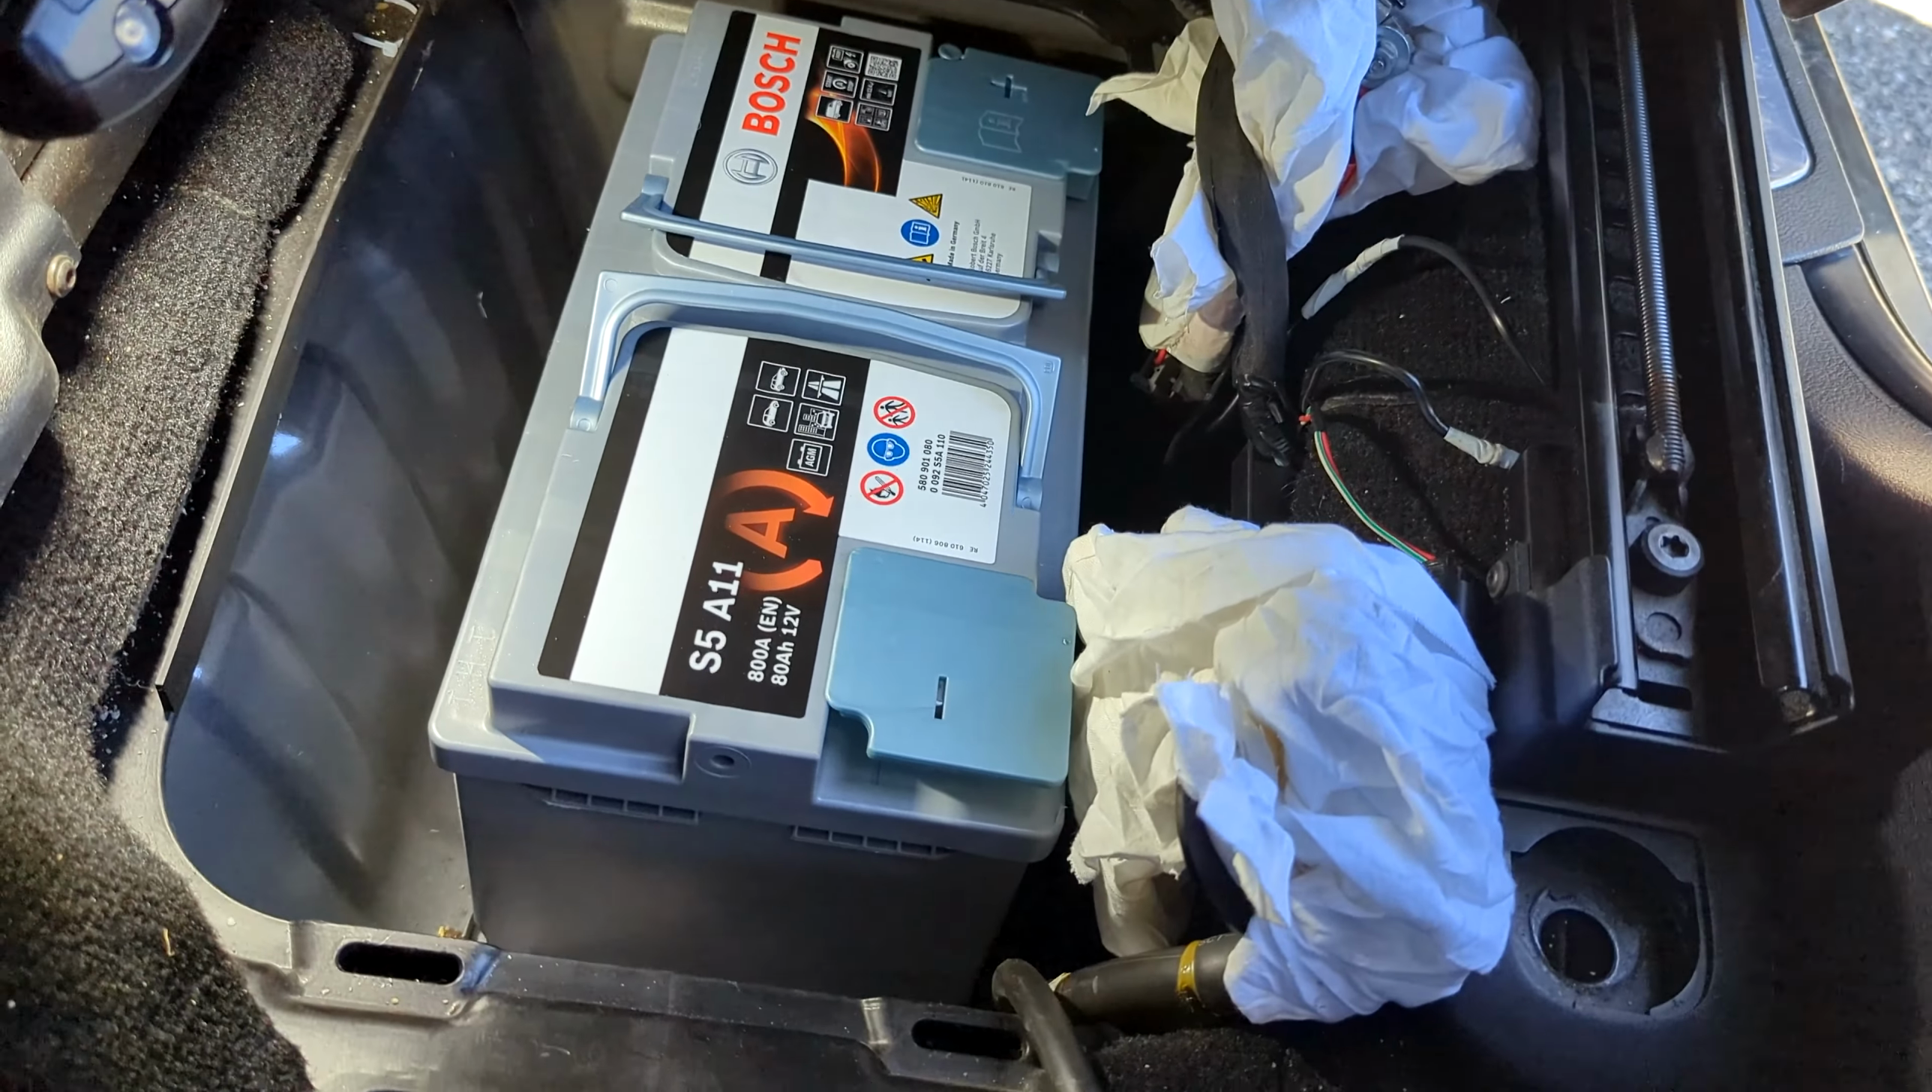Donc la nouvelle batterie est en place.